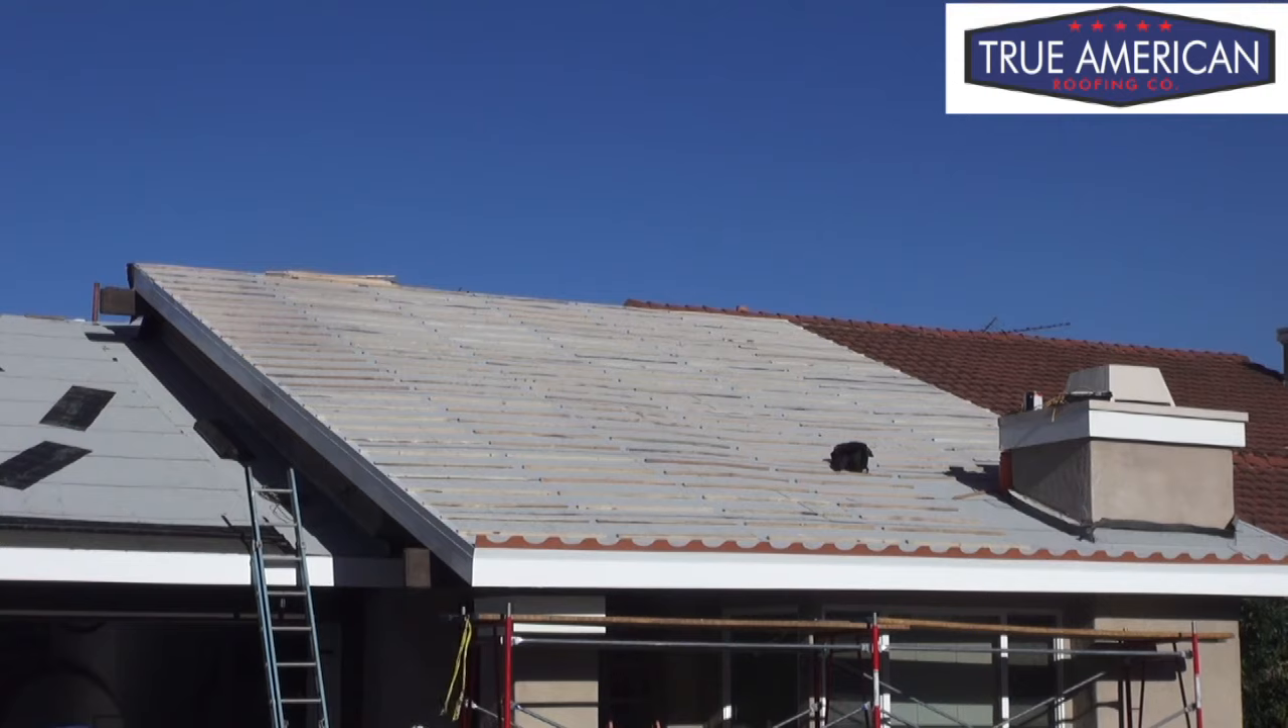We just installed the batten strips on the front side of the house.